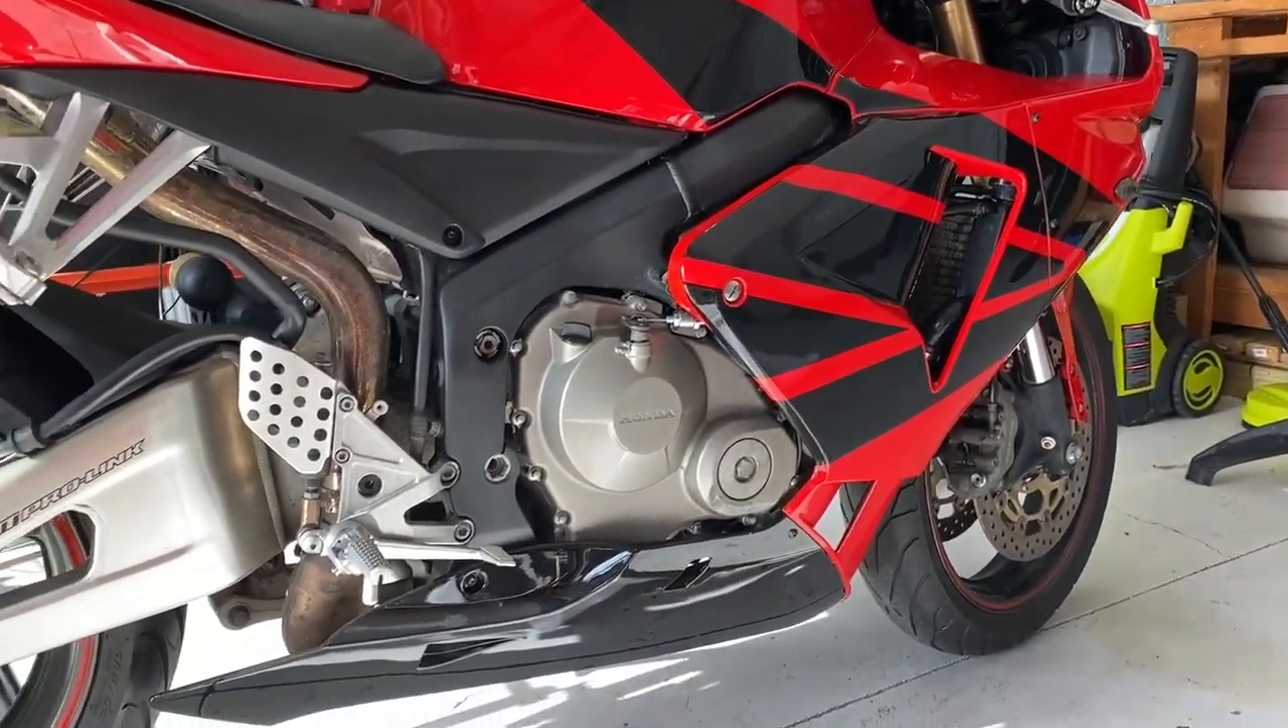Okay, so I officially have the right side of the bike completed, all the fairings mounted, and I think it looks awesome.